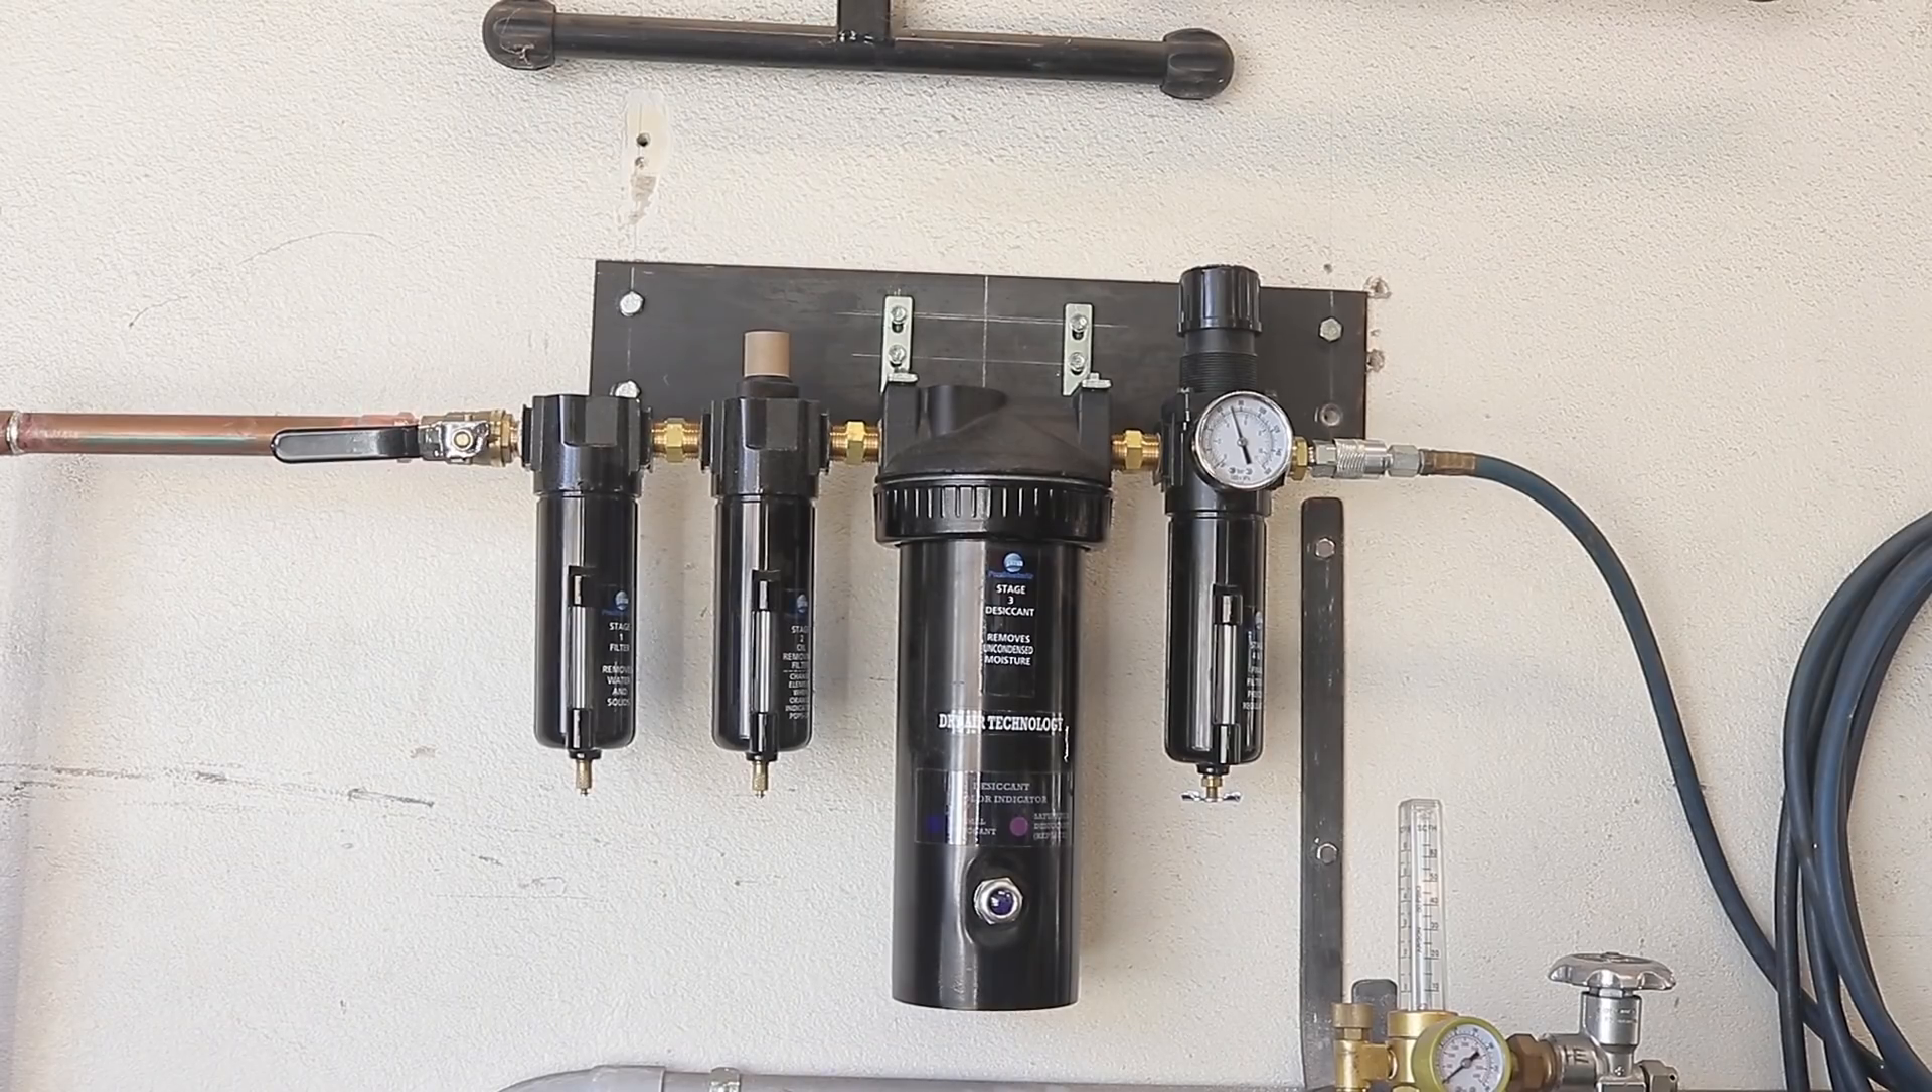Everything is where it's supposed to be. The air dryer successfully installed, holding air.